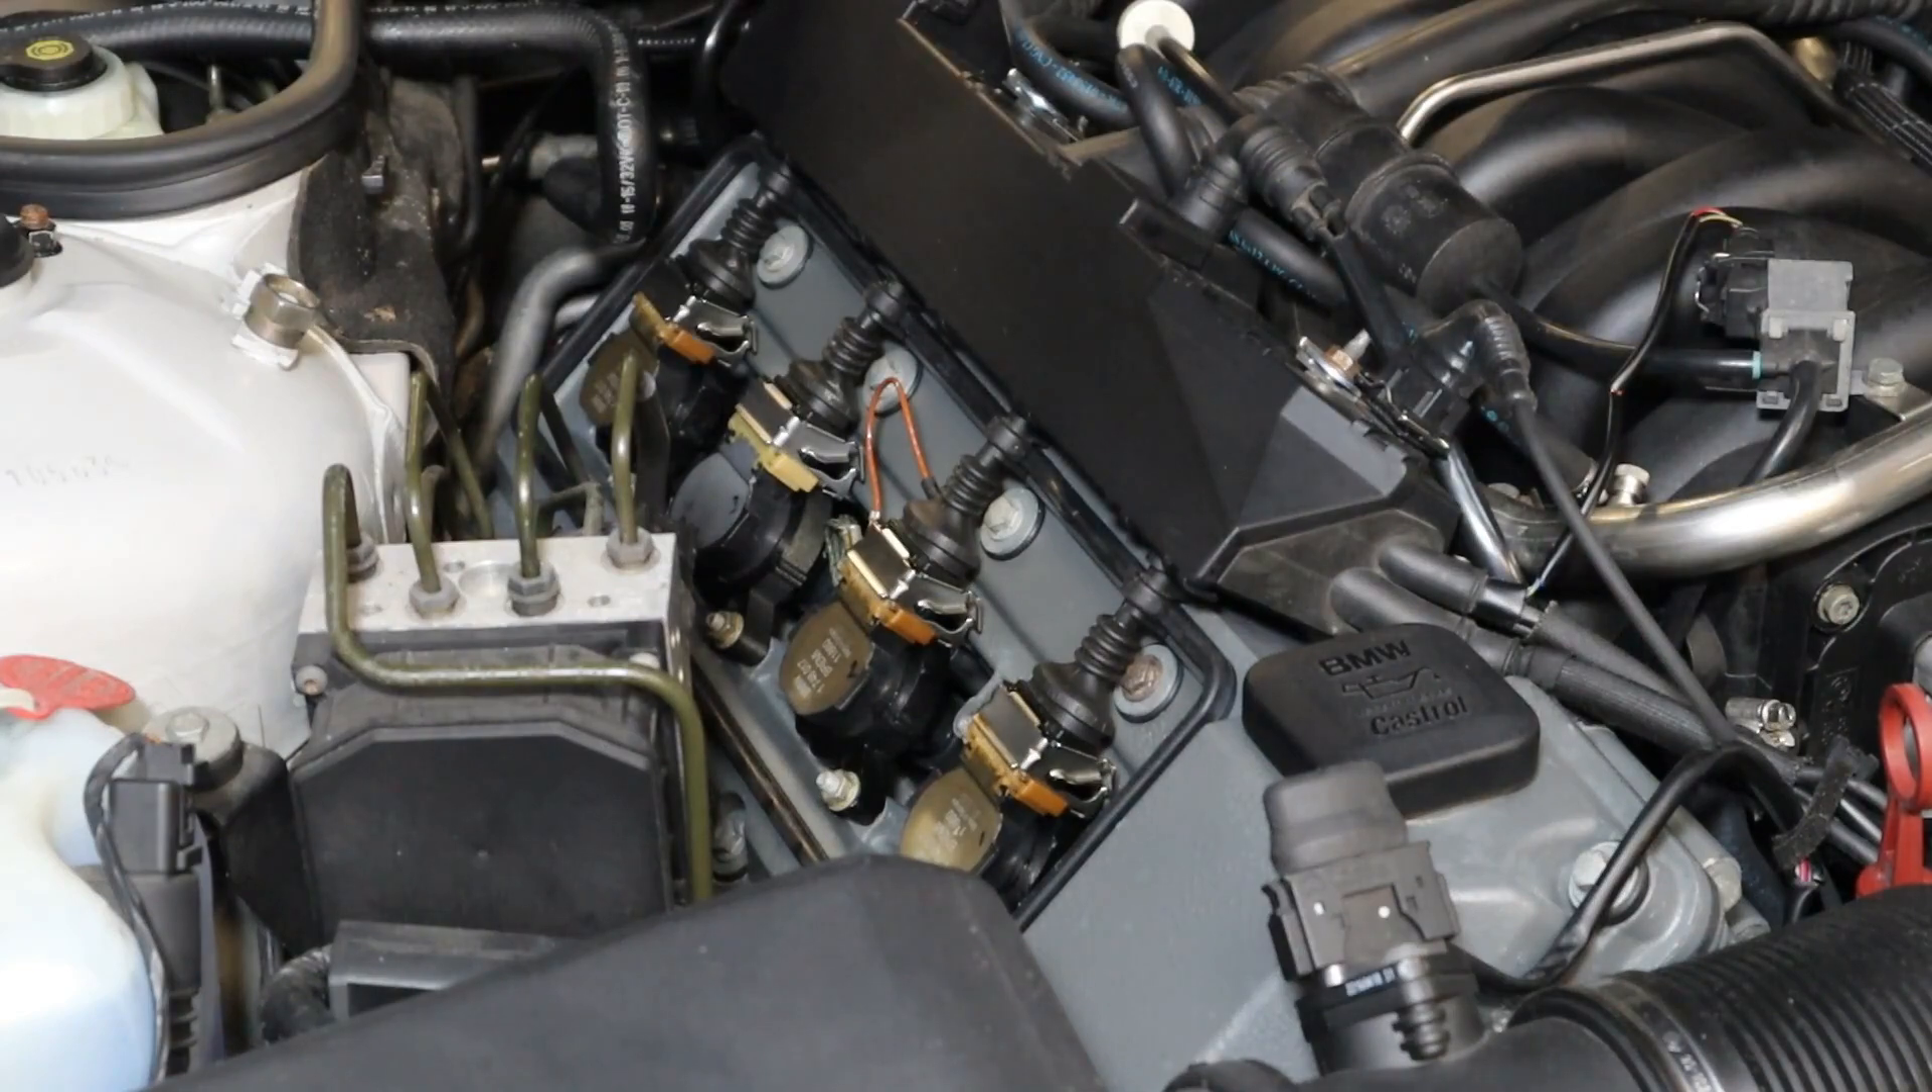With the cover out, you can see the coils are exposed so you can work on them.